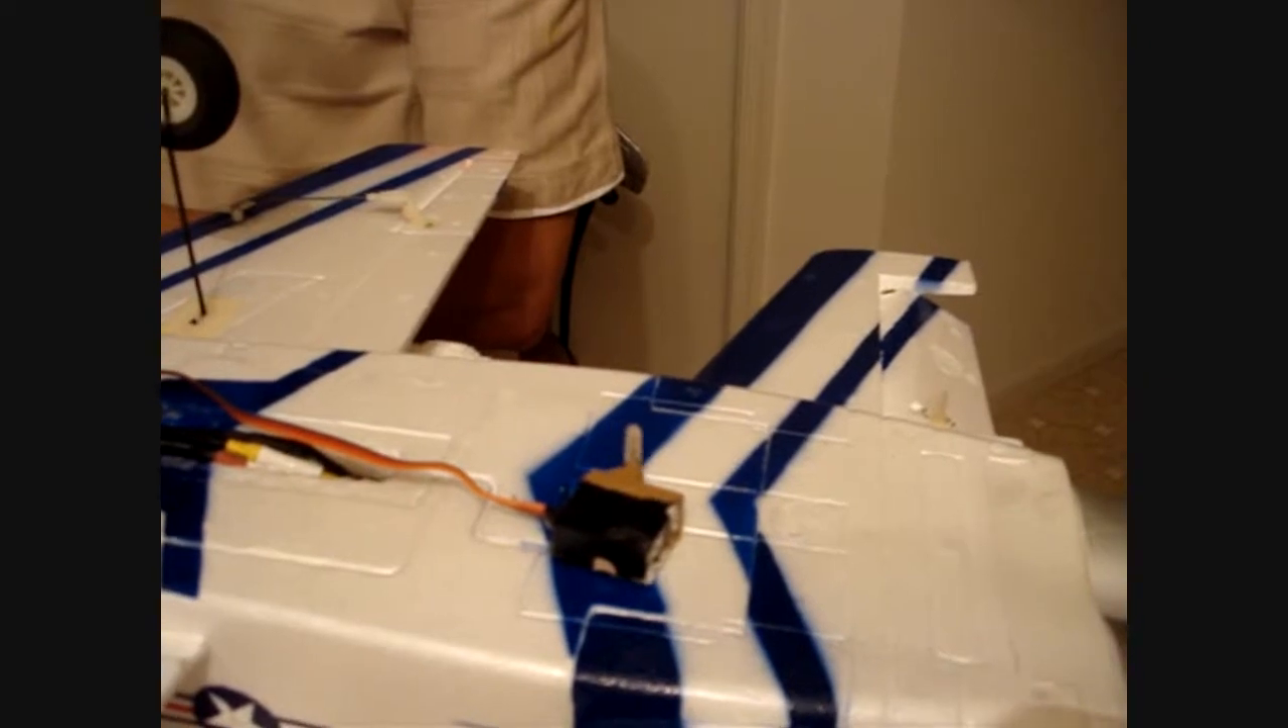We have our elevator servo in place, temporarily in place, and she works.